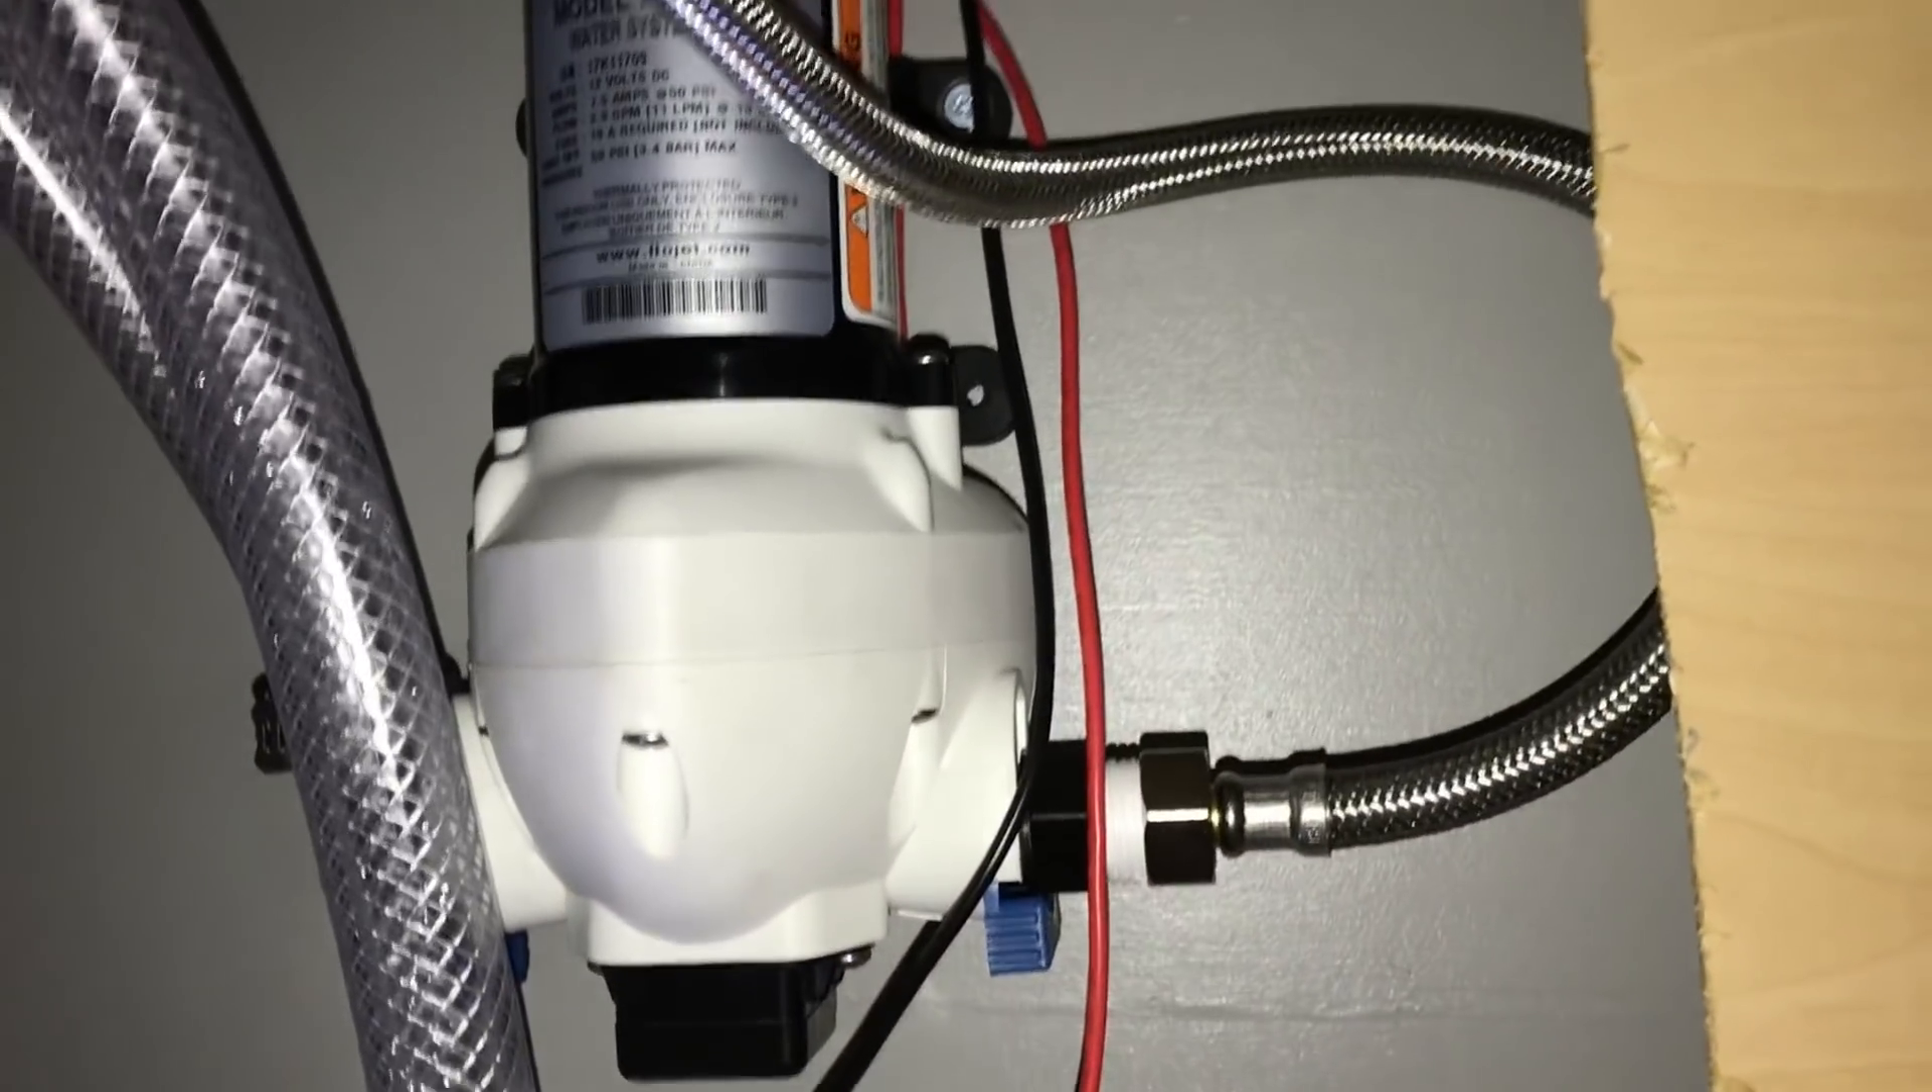You can see here I plugged in that water line that just goes right up in here and screws to that fitting there.